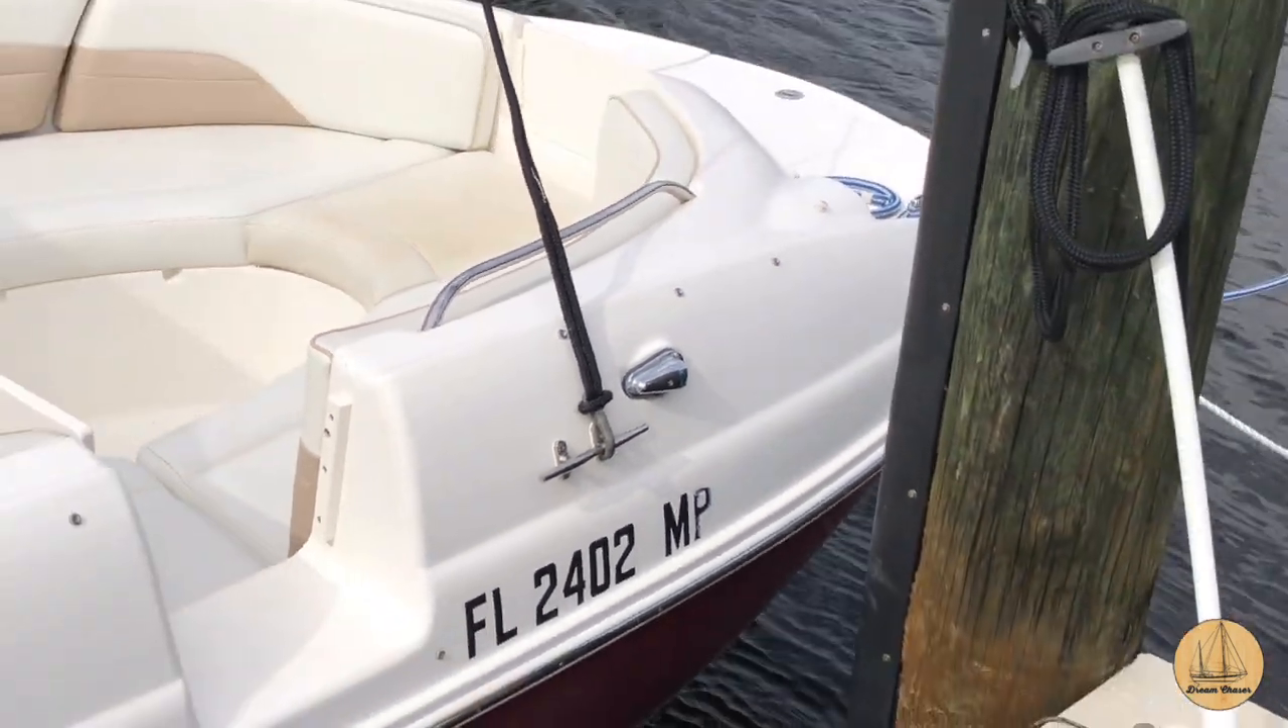You can see the cleat is there embedded and I have the whip connected to it.